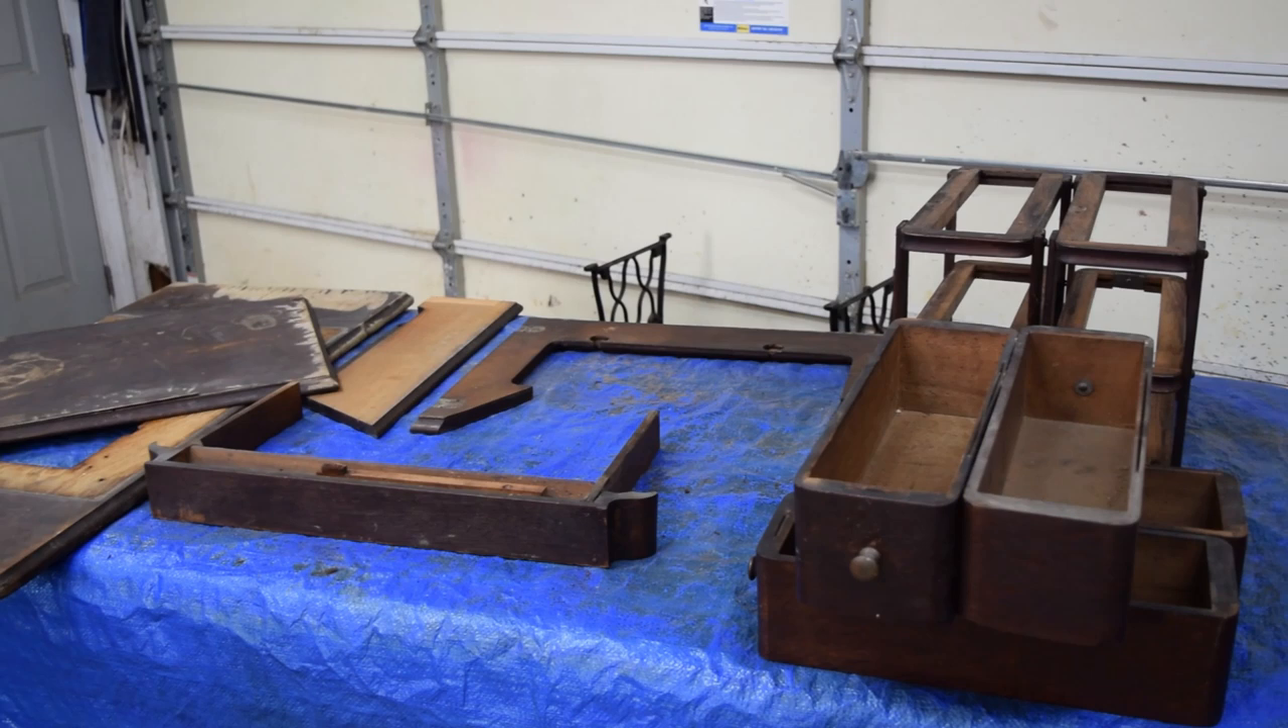And this is the fully disassembled cabinet.